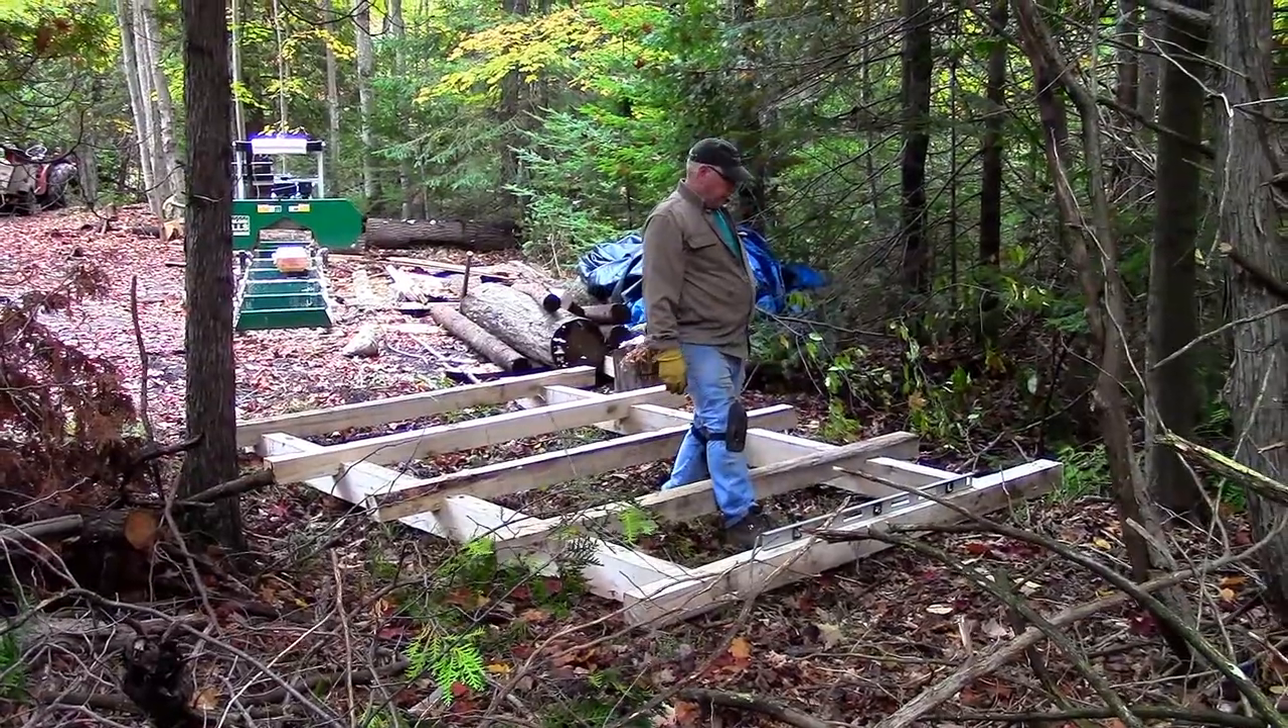So currently we have the base already built and that's ready to go.